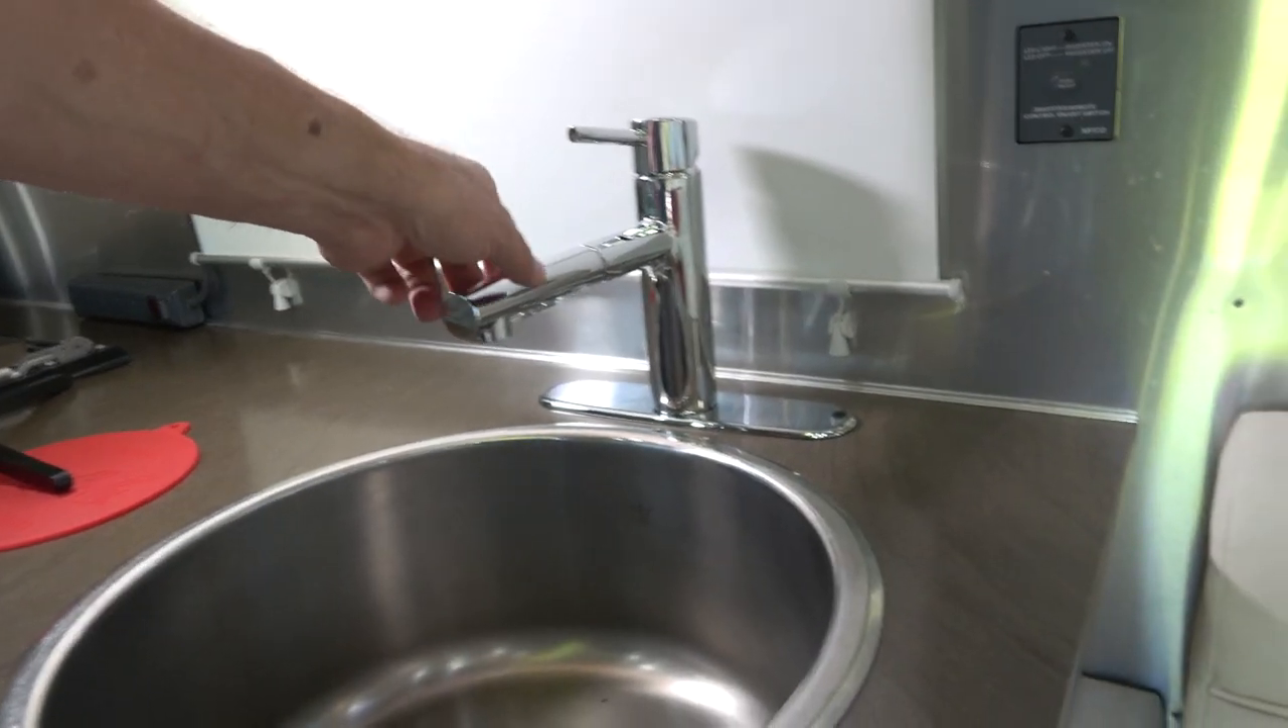You've got a nice new faucet in place here with a retractable sprayer.